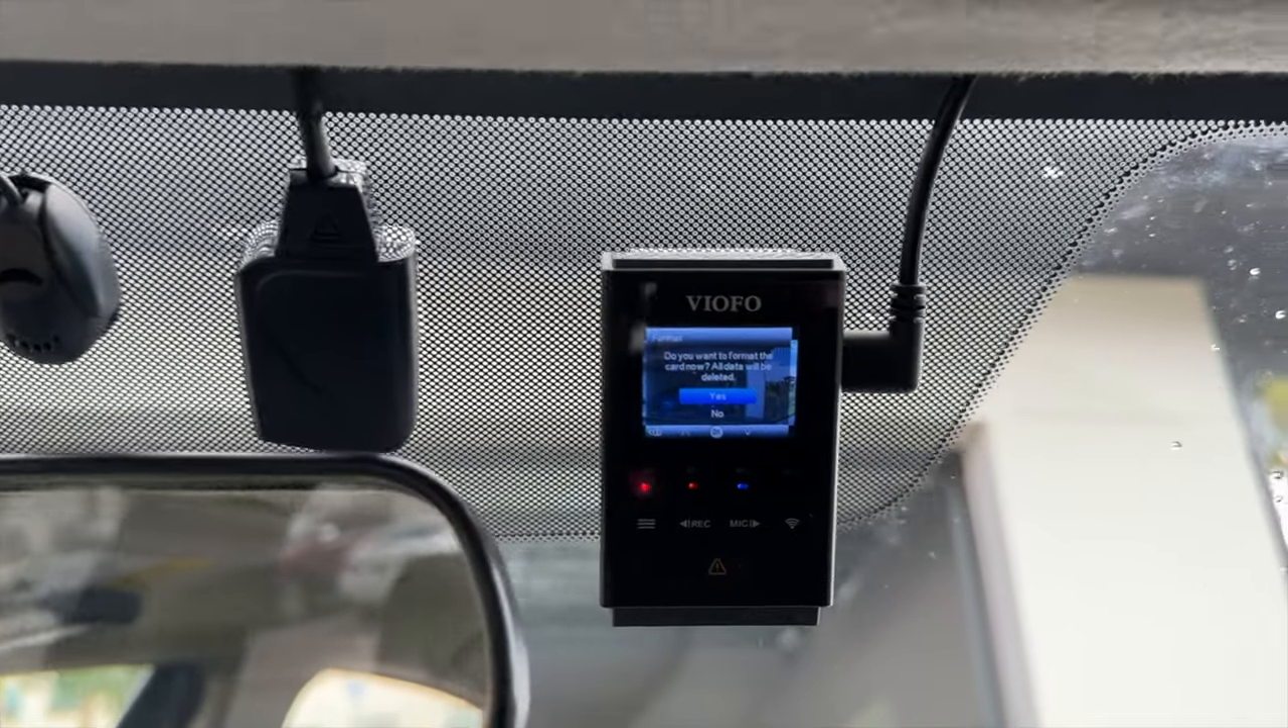So as you guys can see, the dash cam is mounted and everything is working.